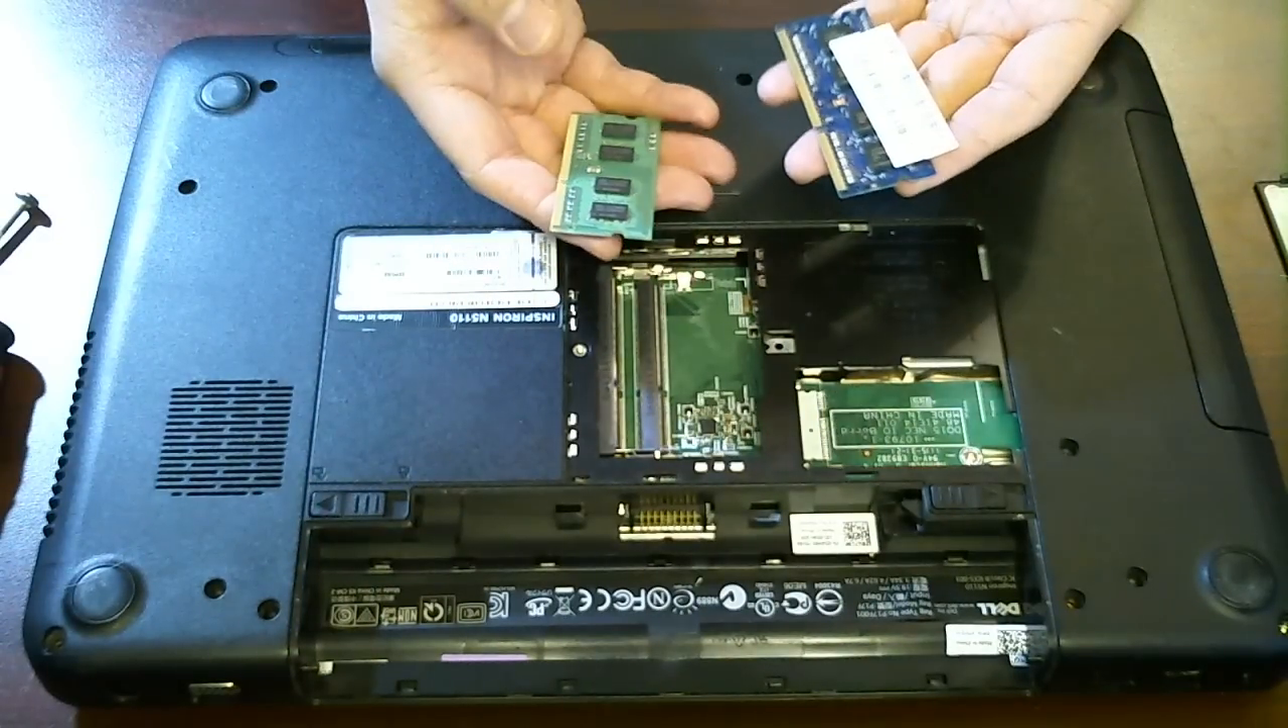But as you can see, I was able to remove the RAM in, what, 15, 20 seconds of unscrewing that one screw, taking the panel off and moving those hinges aside so we can take out the RAM.